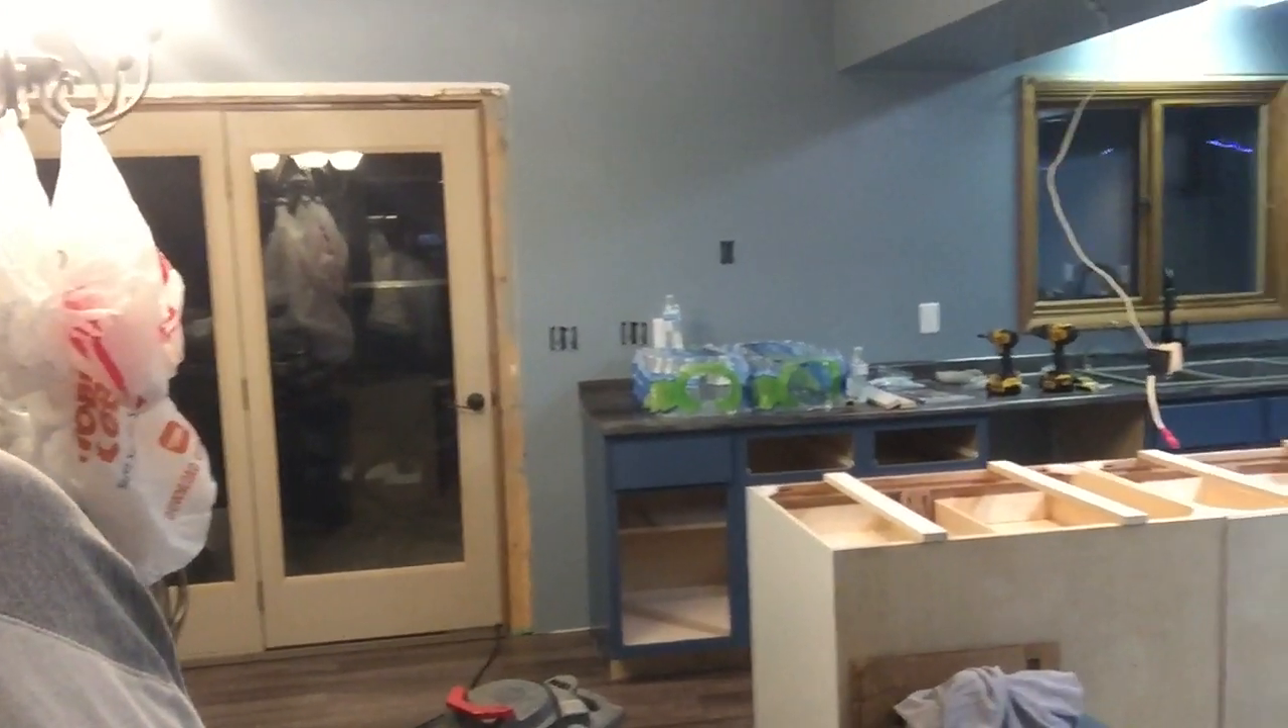Now we do not have the countertop On the island yet.